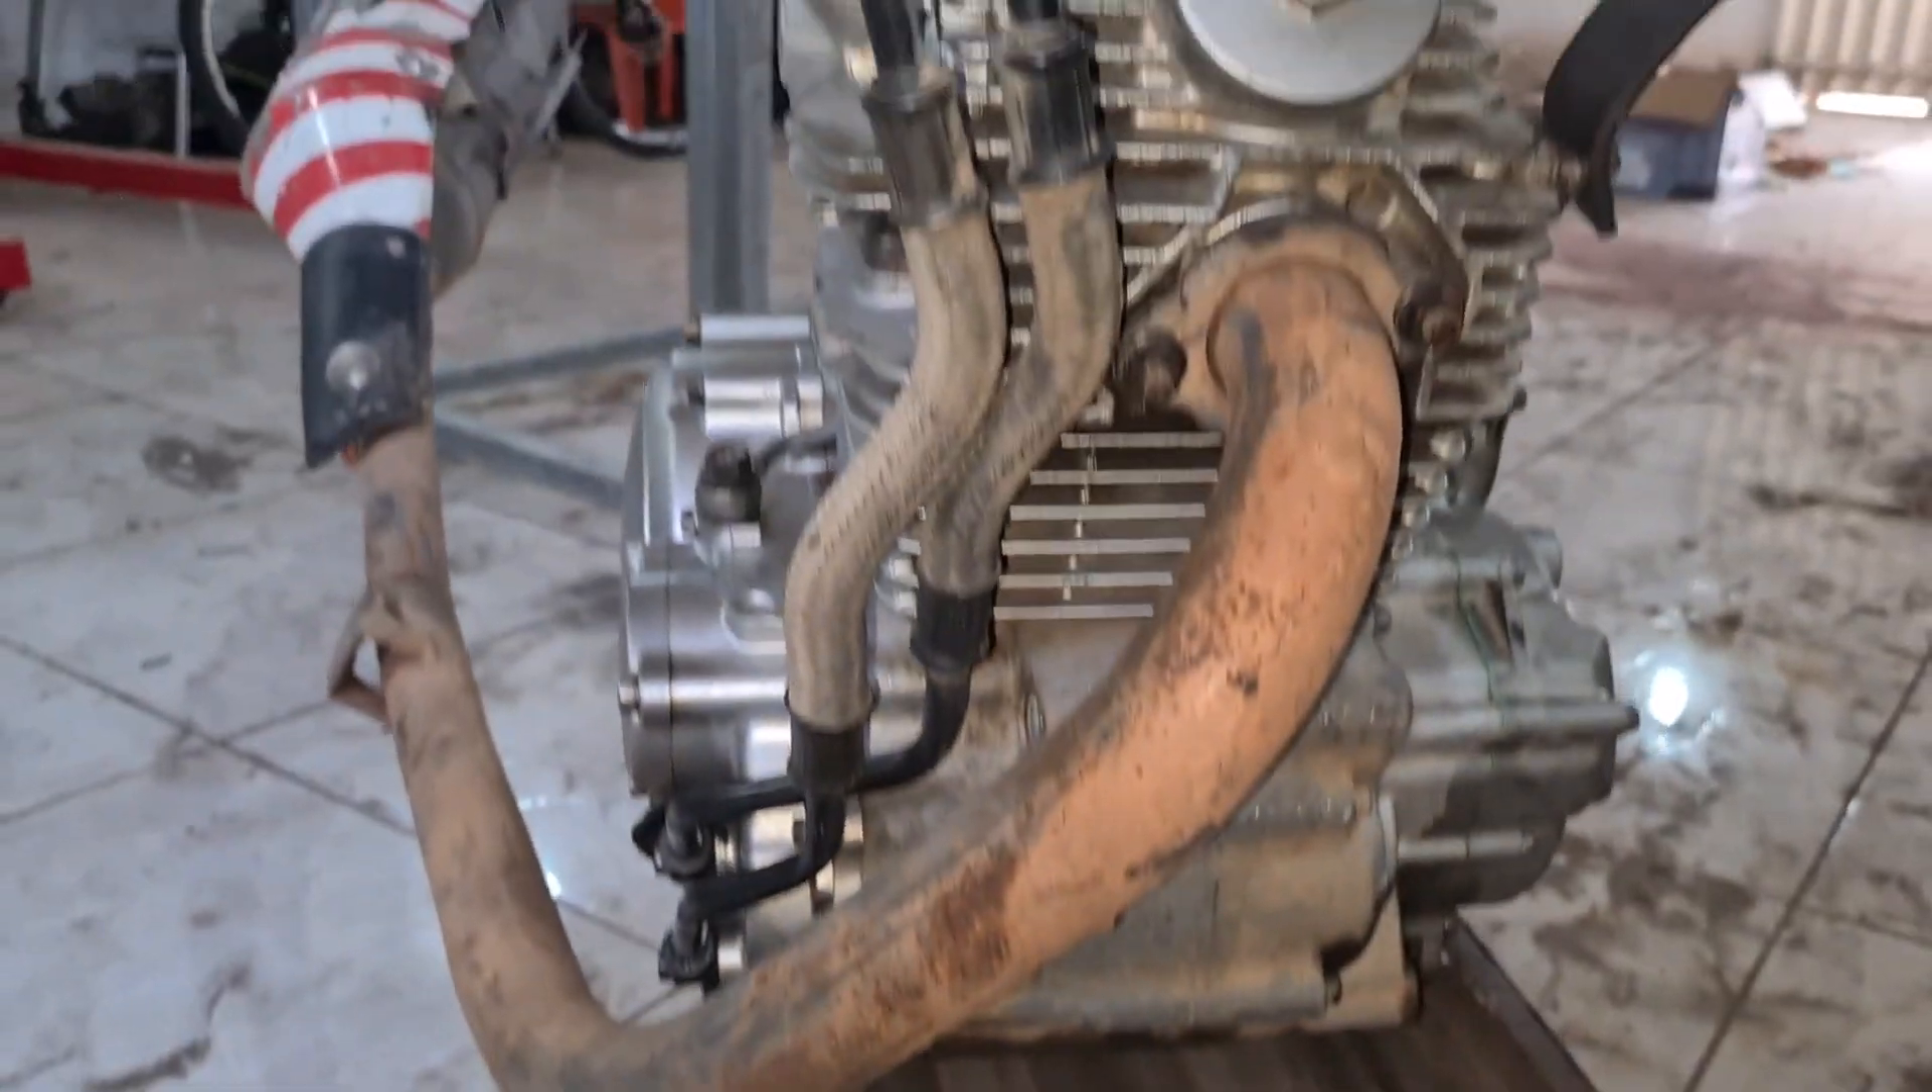Consegui colocar o motor em cima Como vocês podem ver aqui E ele já tá com o escape posicionado.